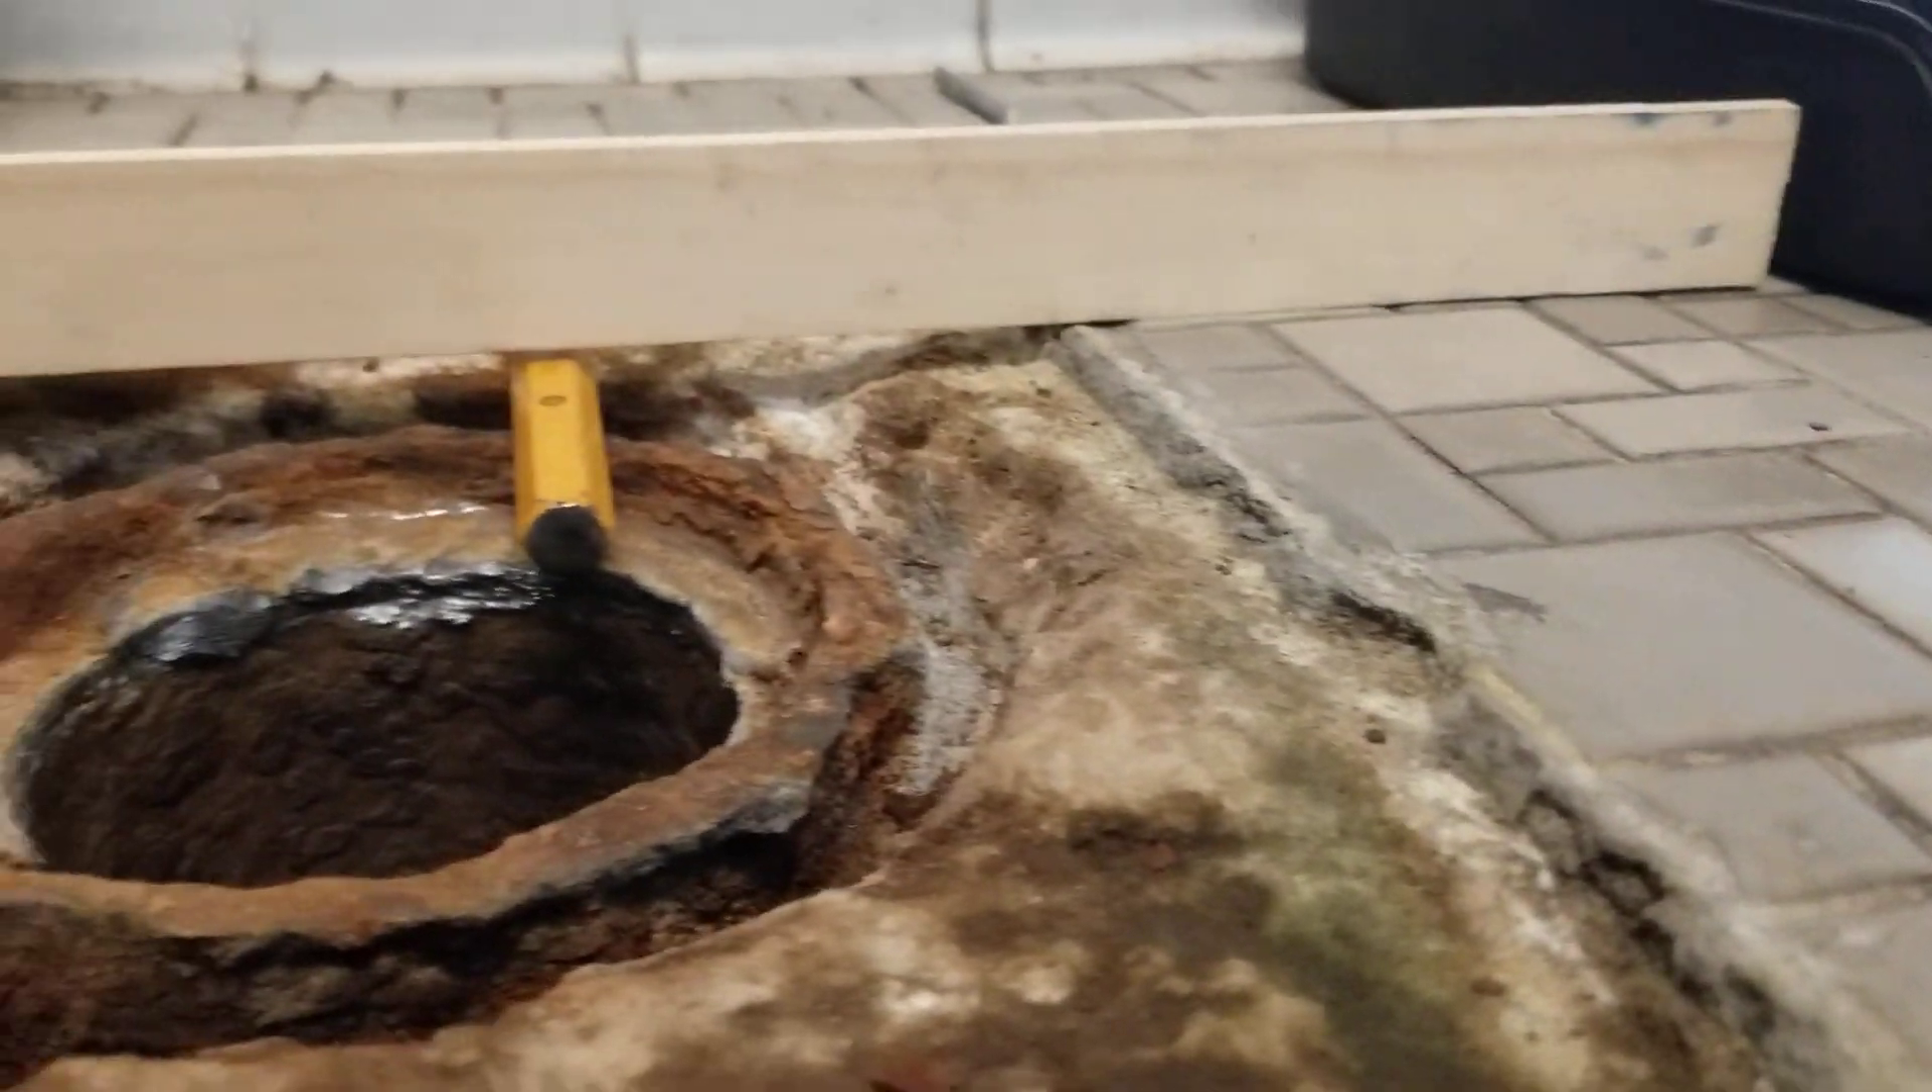My drain is below that level of tile.